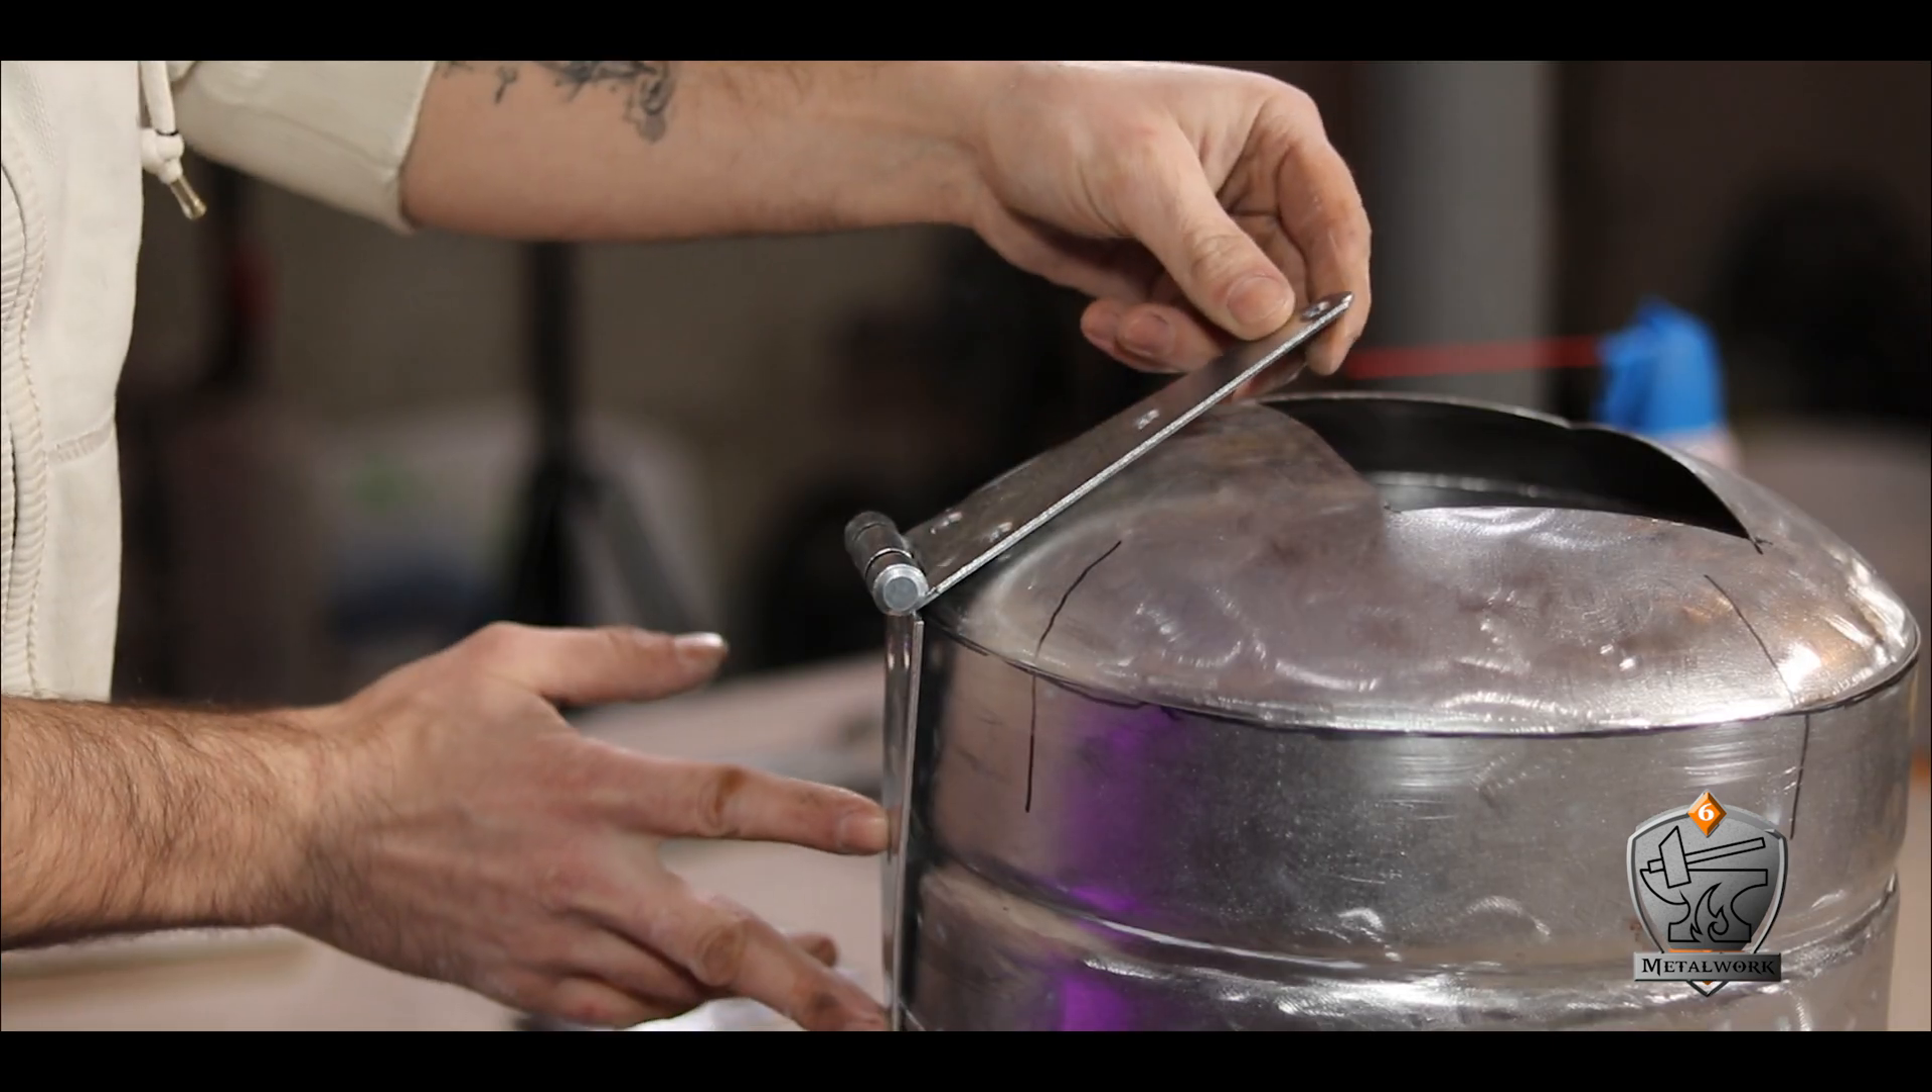The problem is, the tank has a rounded top here and the hinge is straight.